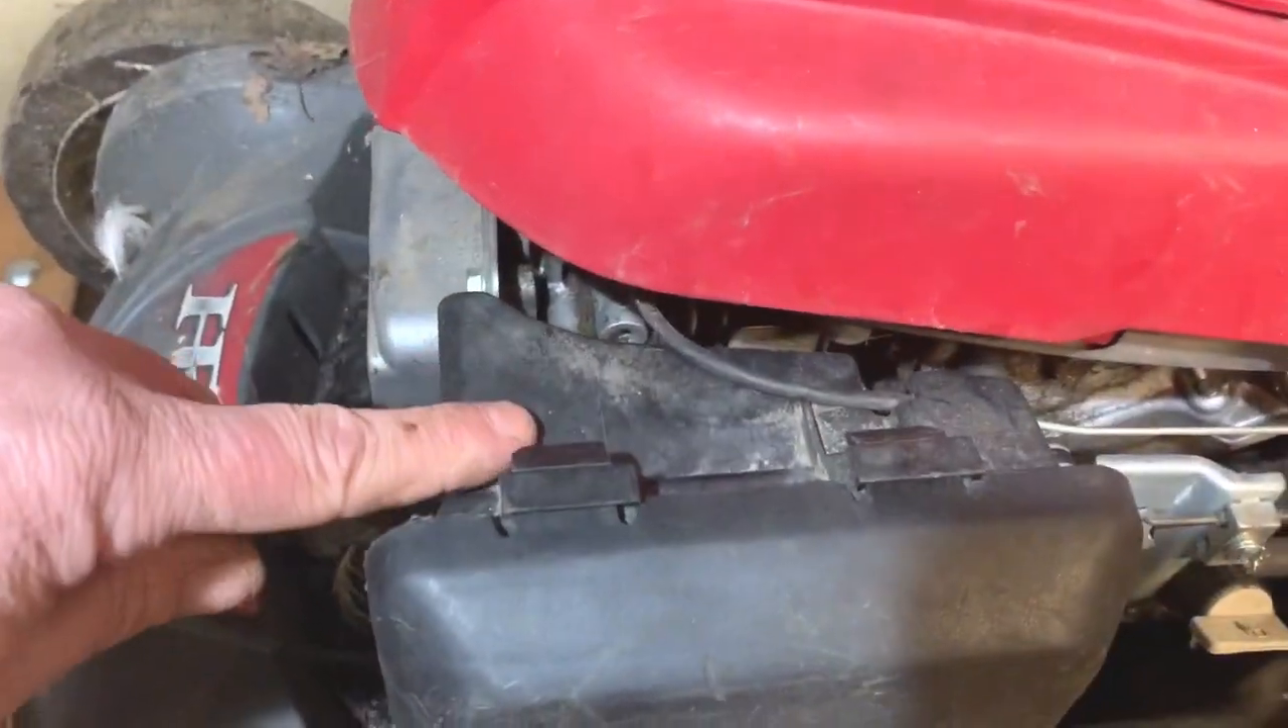I've just put this cover back on and I have replaced the housing, the air filter housing. So that clips in properly now.